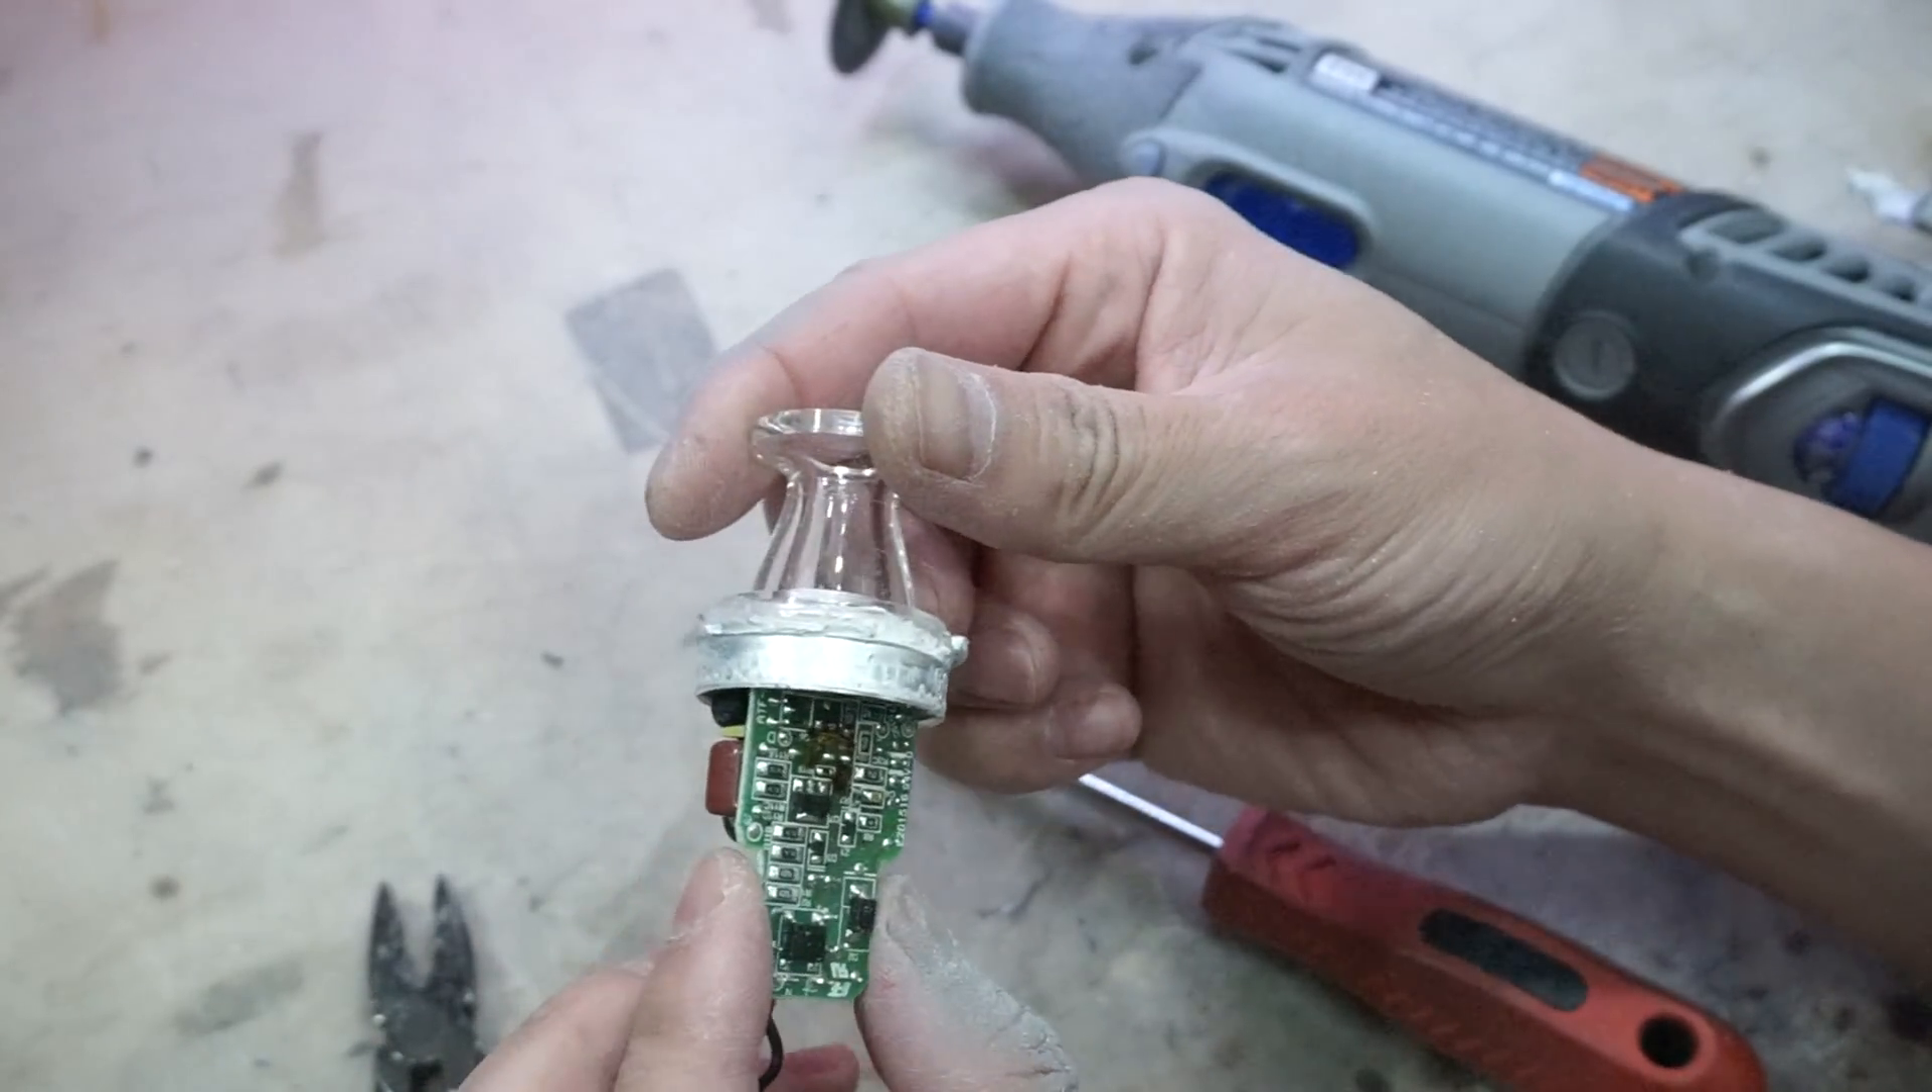And I think we can now, so now we can see the board is exposed.